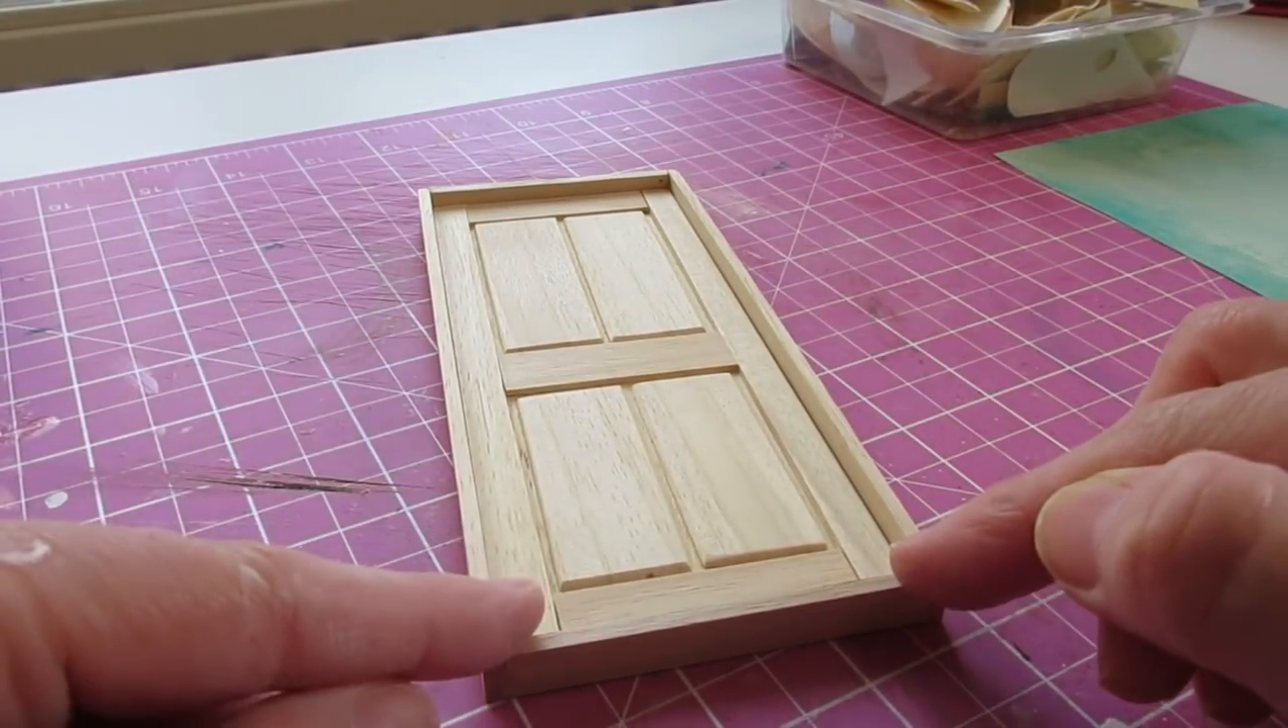I've rounded off both long edges of that side of the door and that now fits really nicely into my frame.